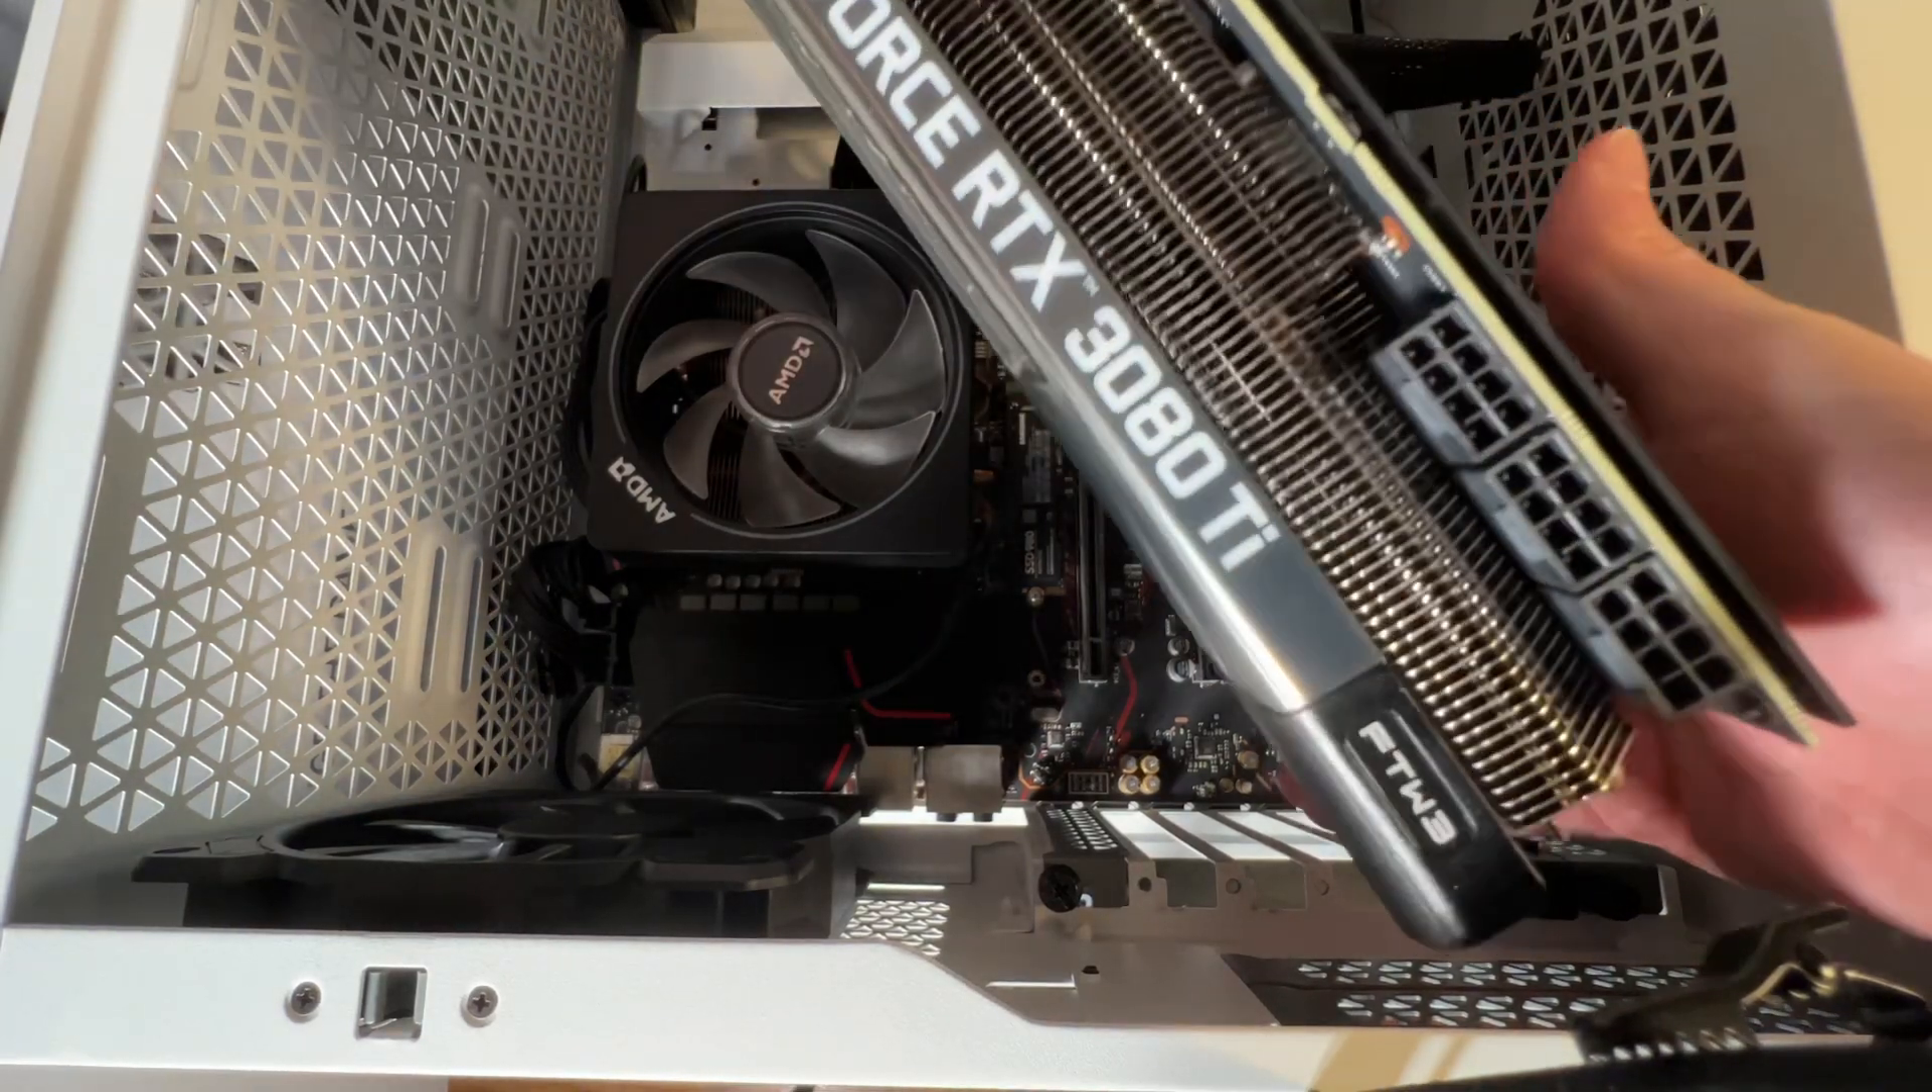Welcome back everyone and today we're going to do the installation for a 4090. We already pulled out the 3080 Ti.